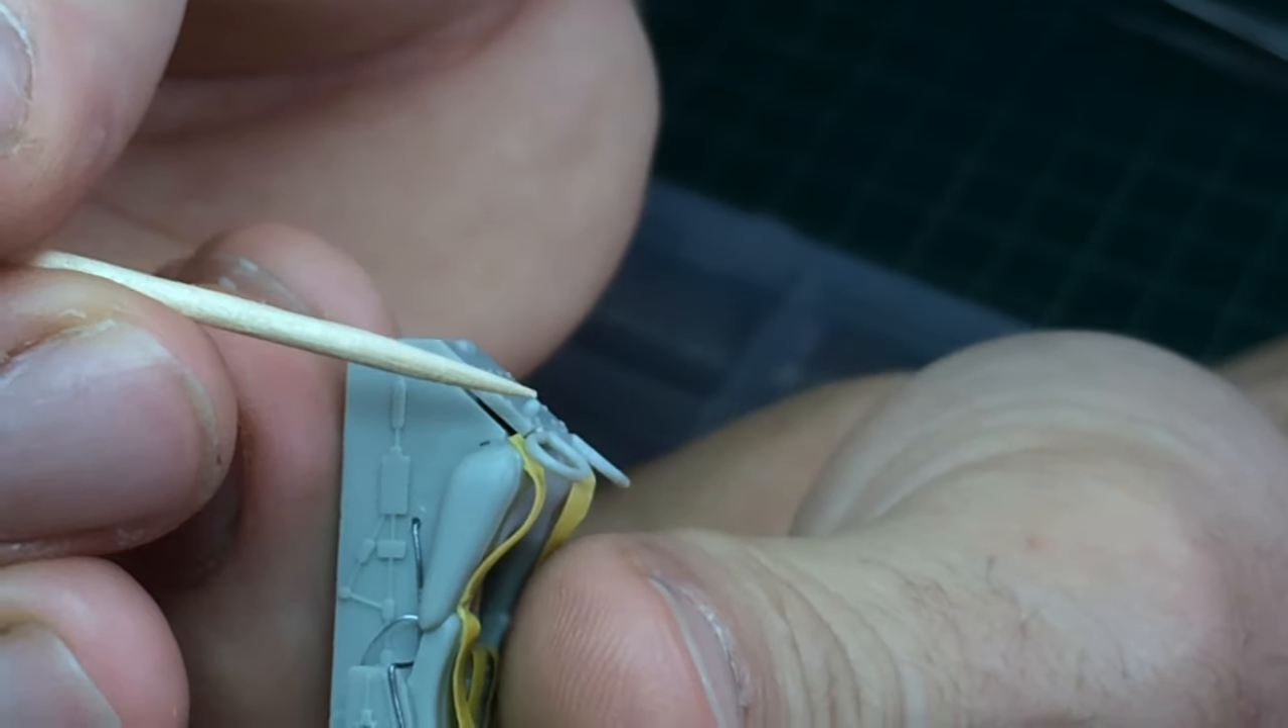So, uh, I mean, I glued this together and as you can see, there's a whole gap right there that I'm going to get rid of.